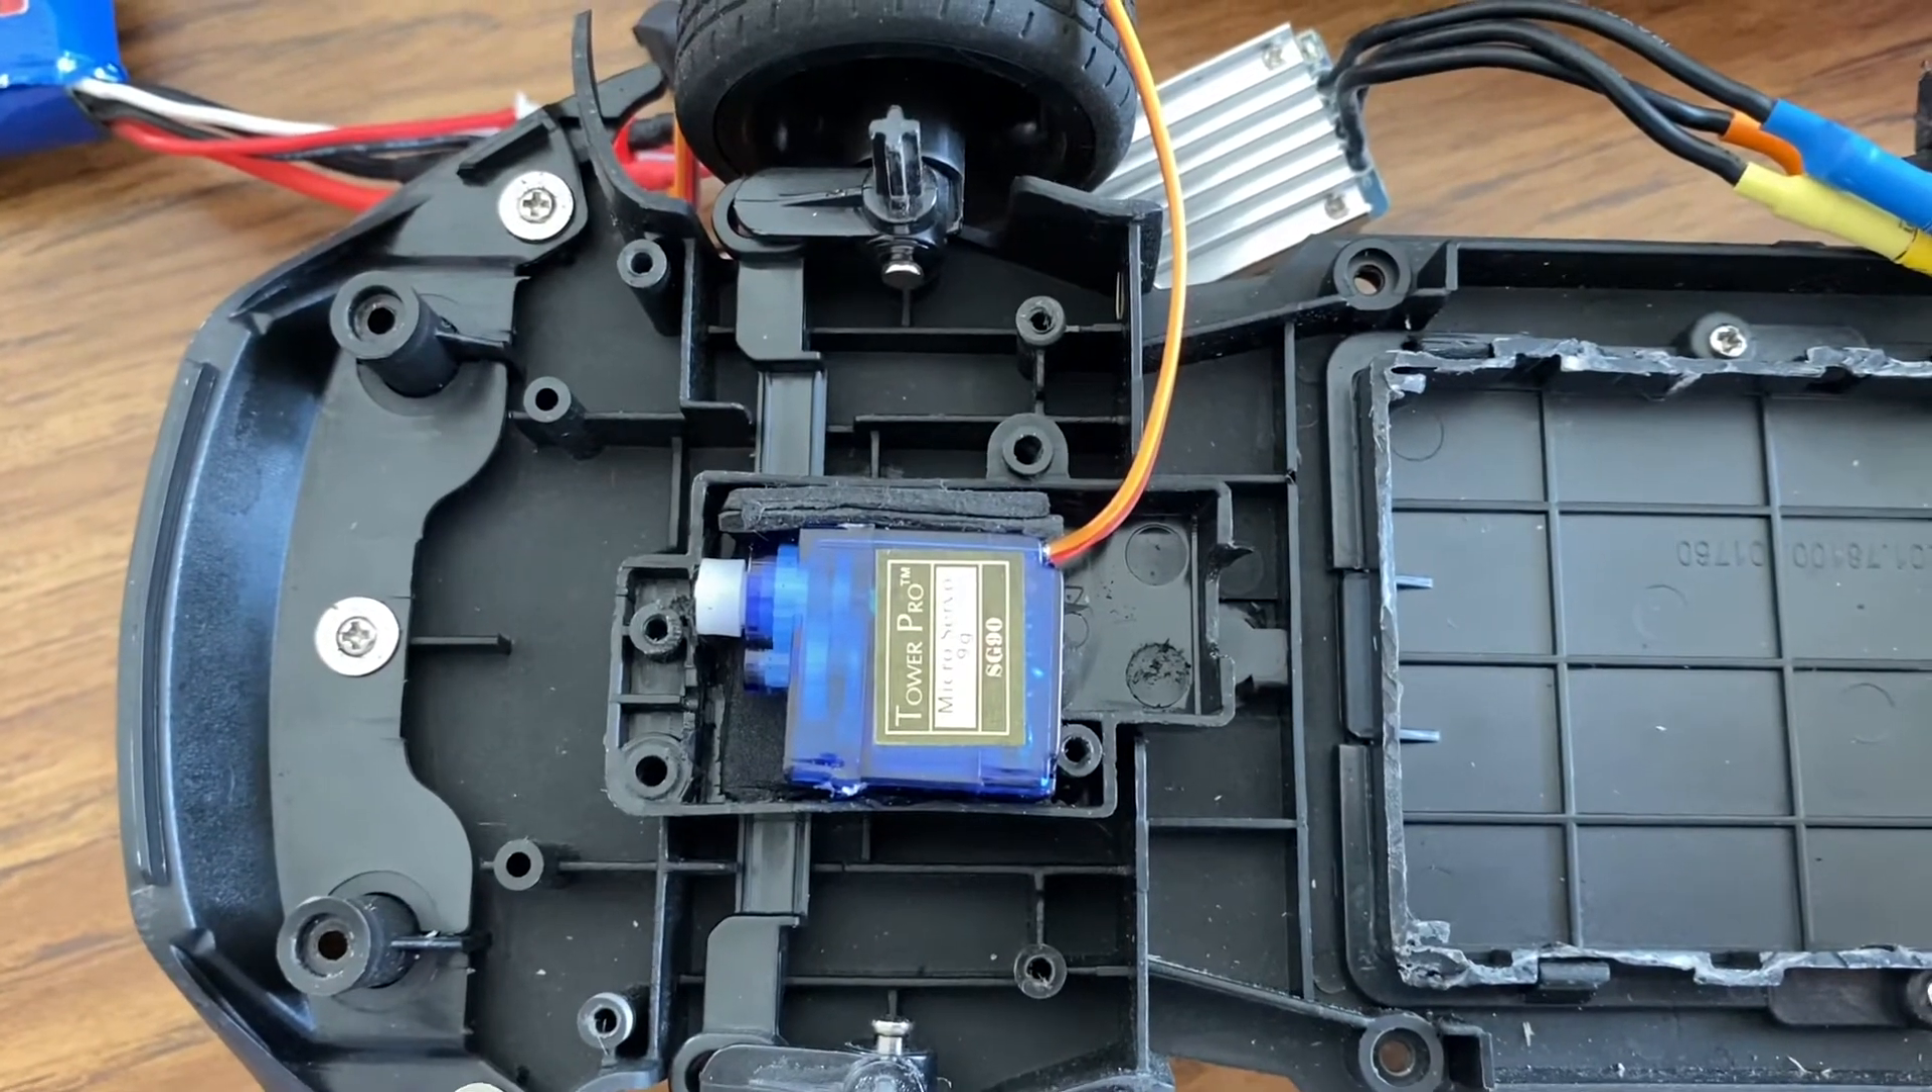And there's my servo I've got in there.